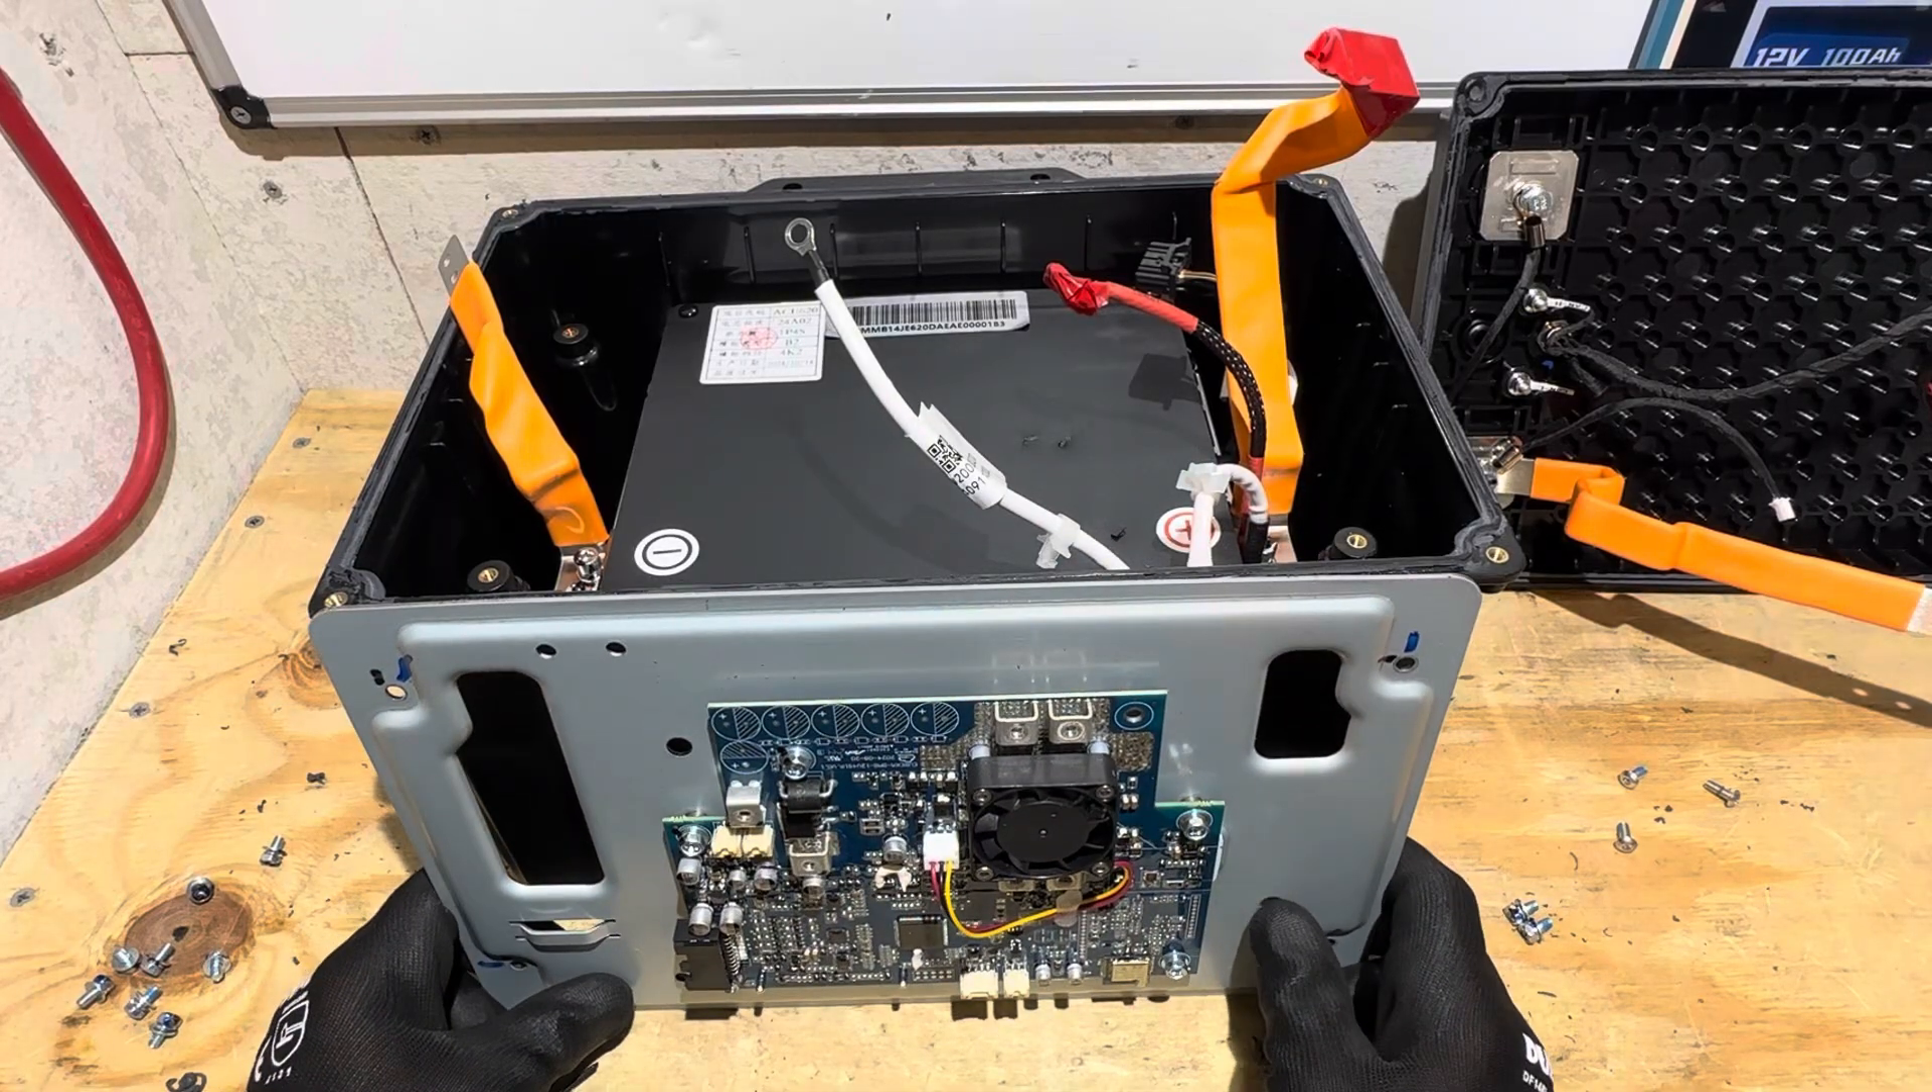So there is where the BMS is mounted on this steel plate.